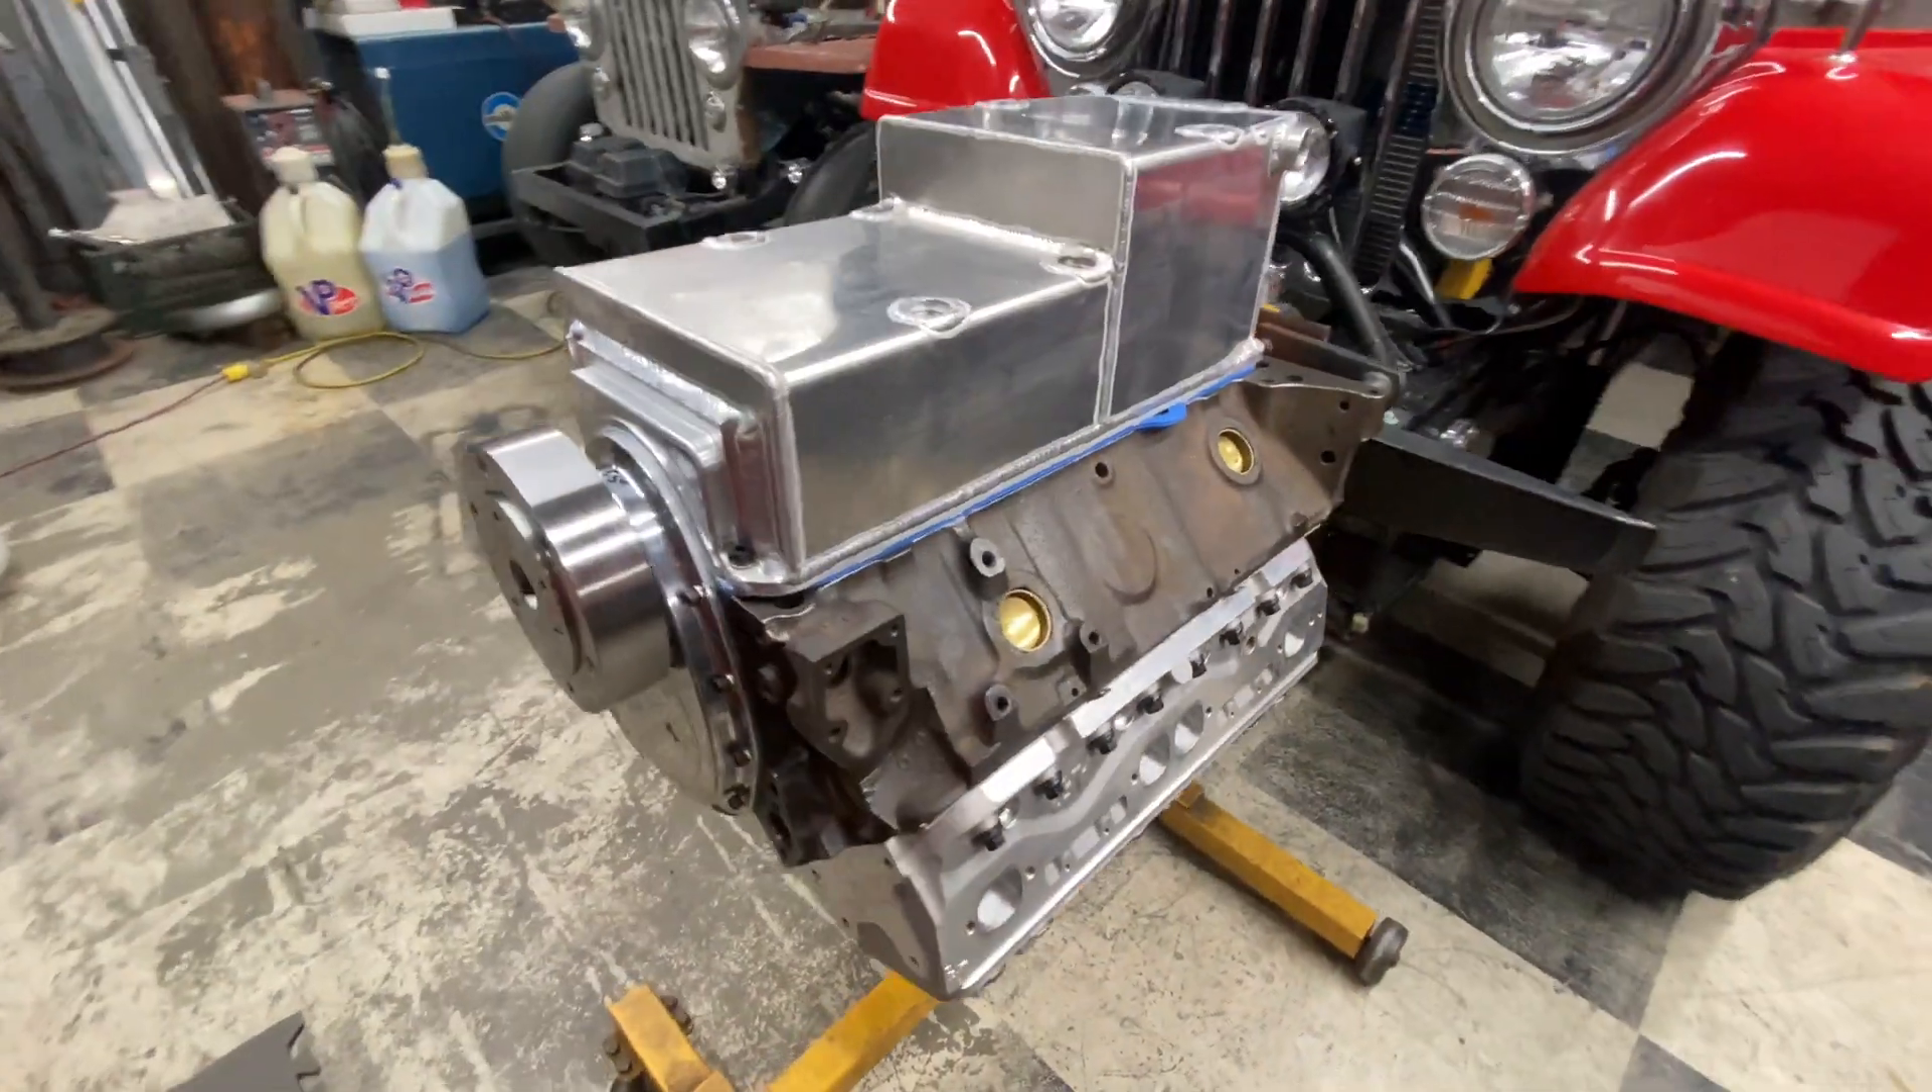Just got the pan put on tonight.